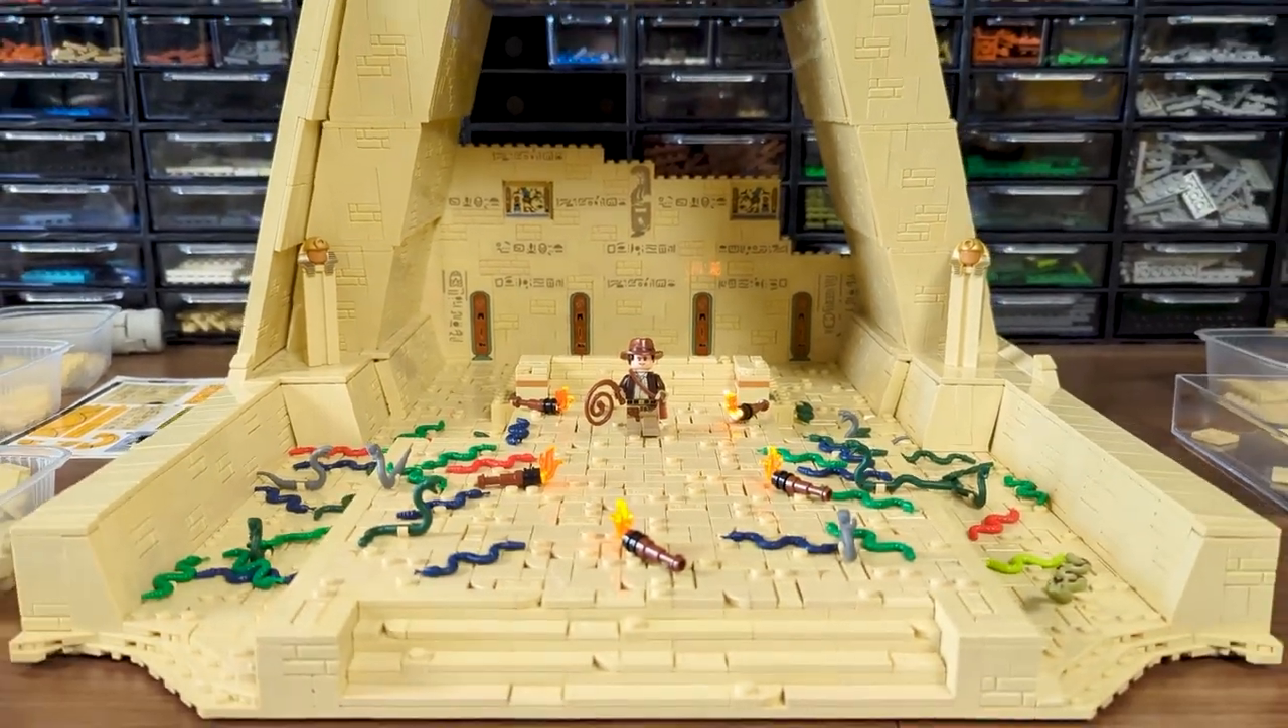The floor is nicely tiled up and looking great.